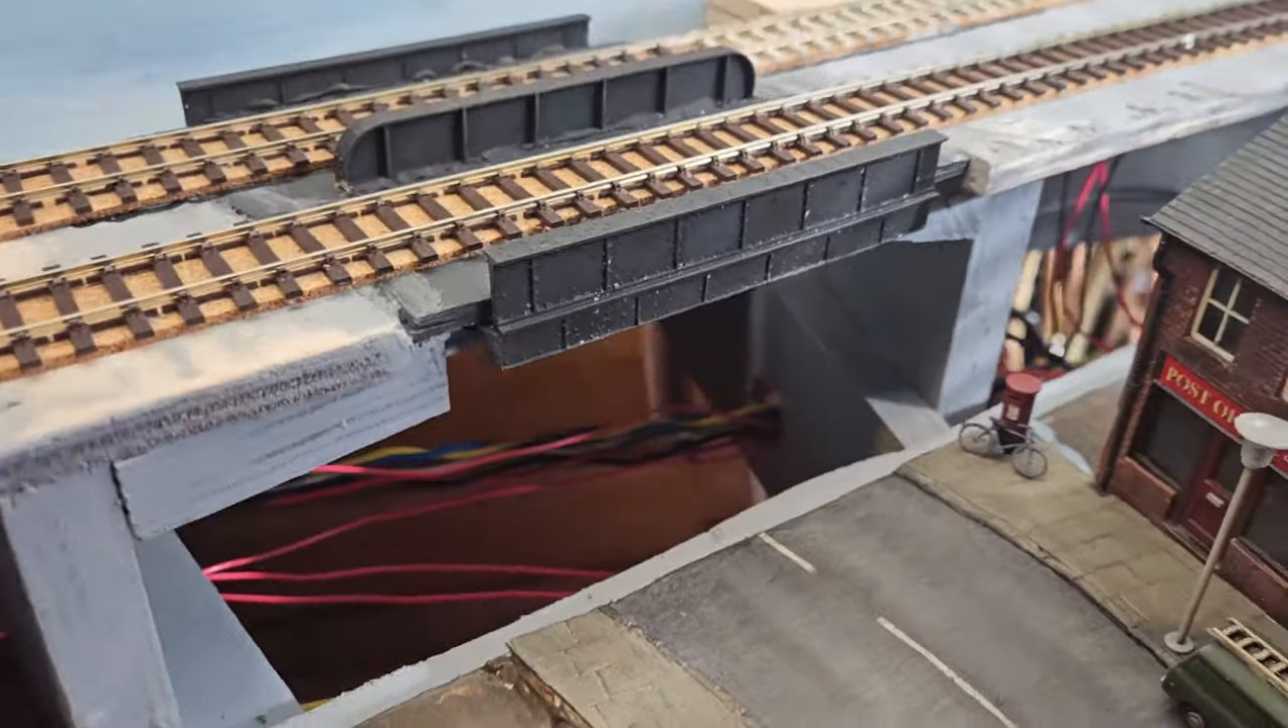But you'll notice there is a gaping hole there at the moment.